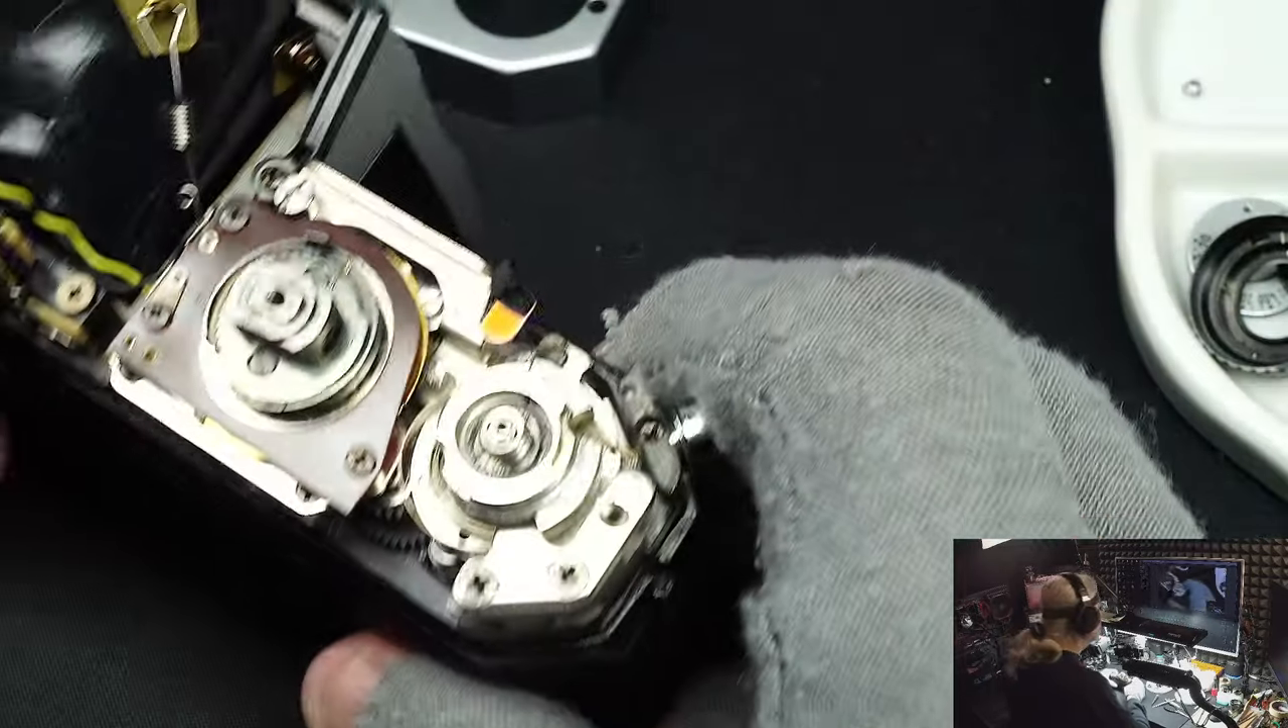As long as we've got the top cover off we'll have a quick tour.